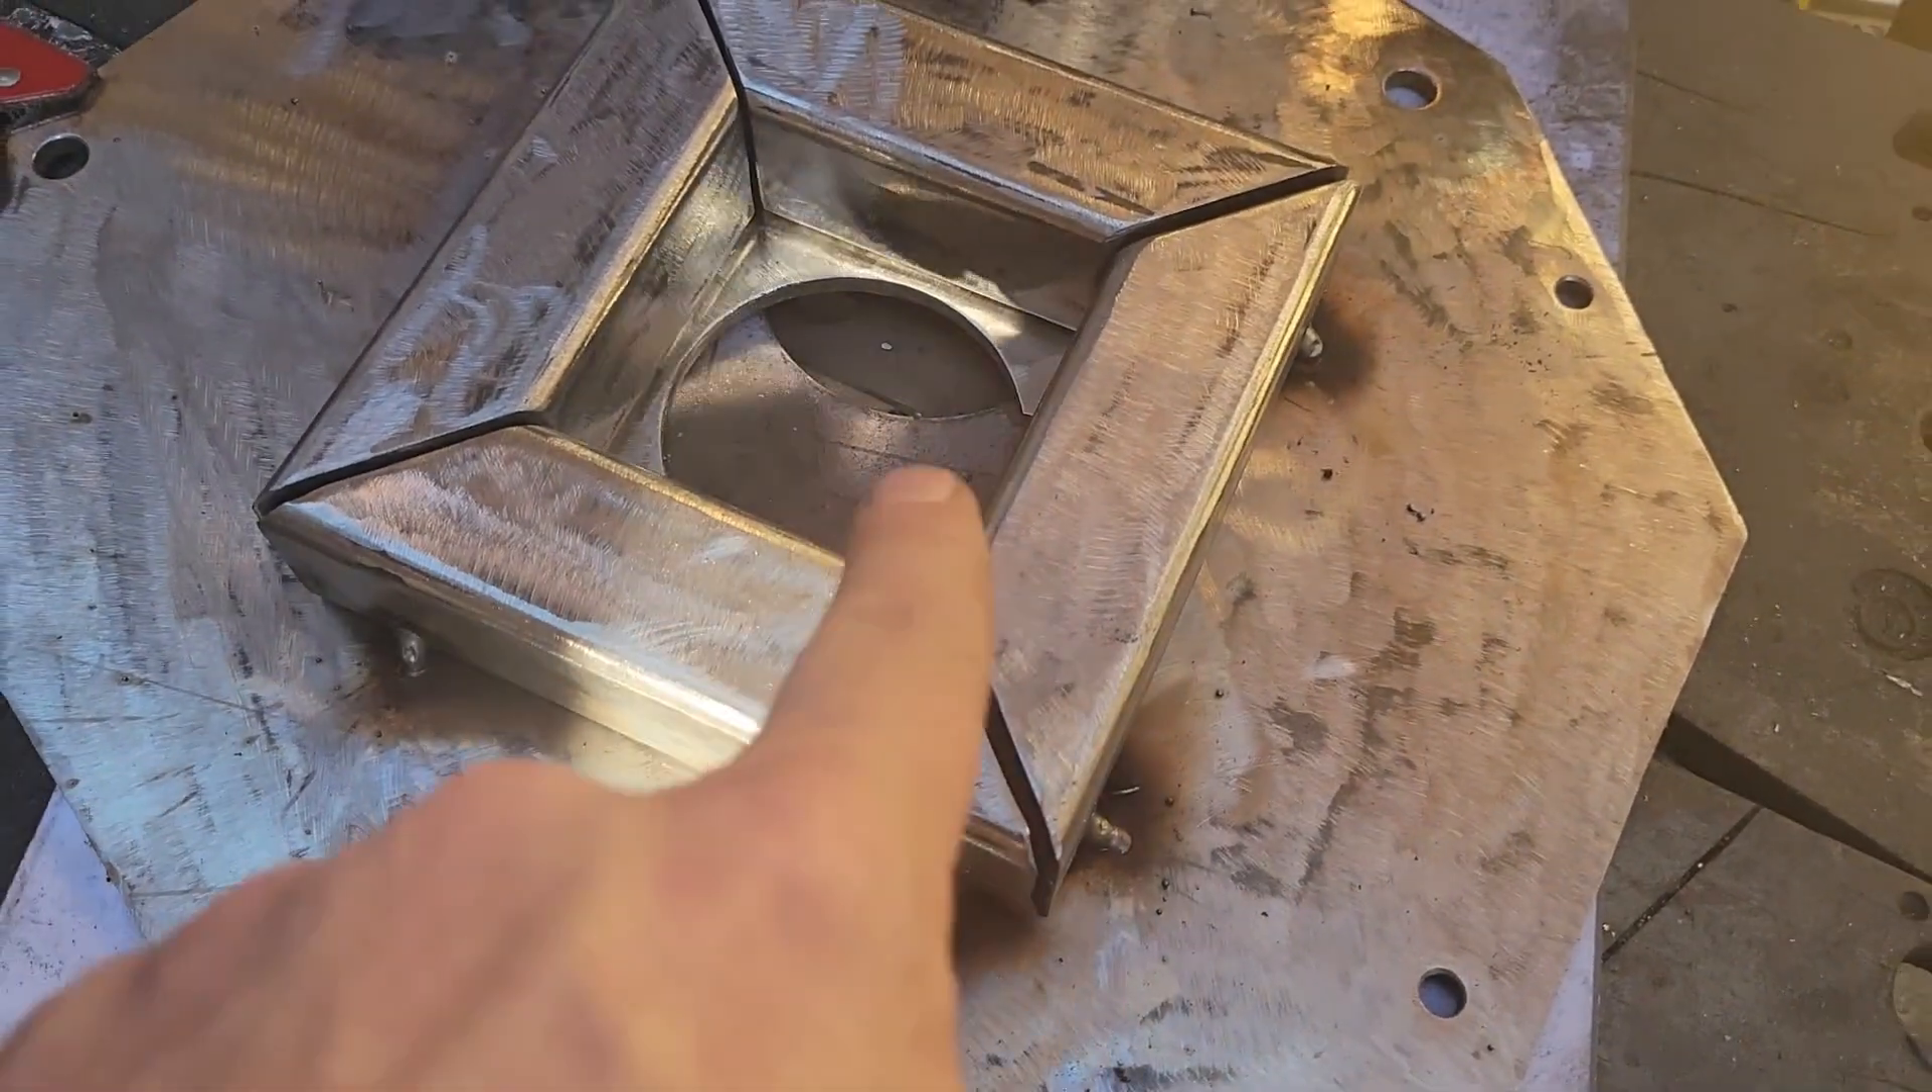But I've just tacked those four pieces down. A bit too much of a gap here.